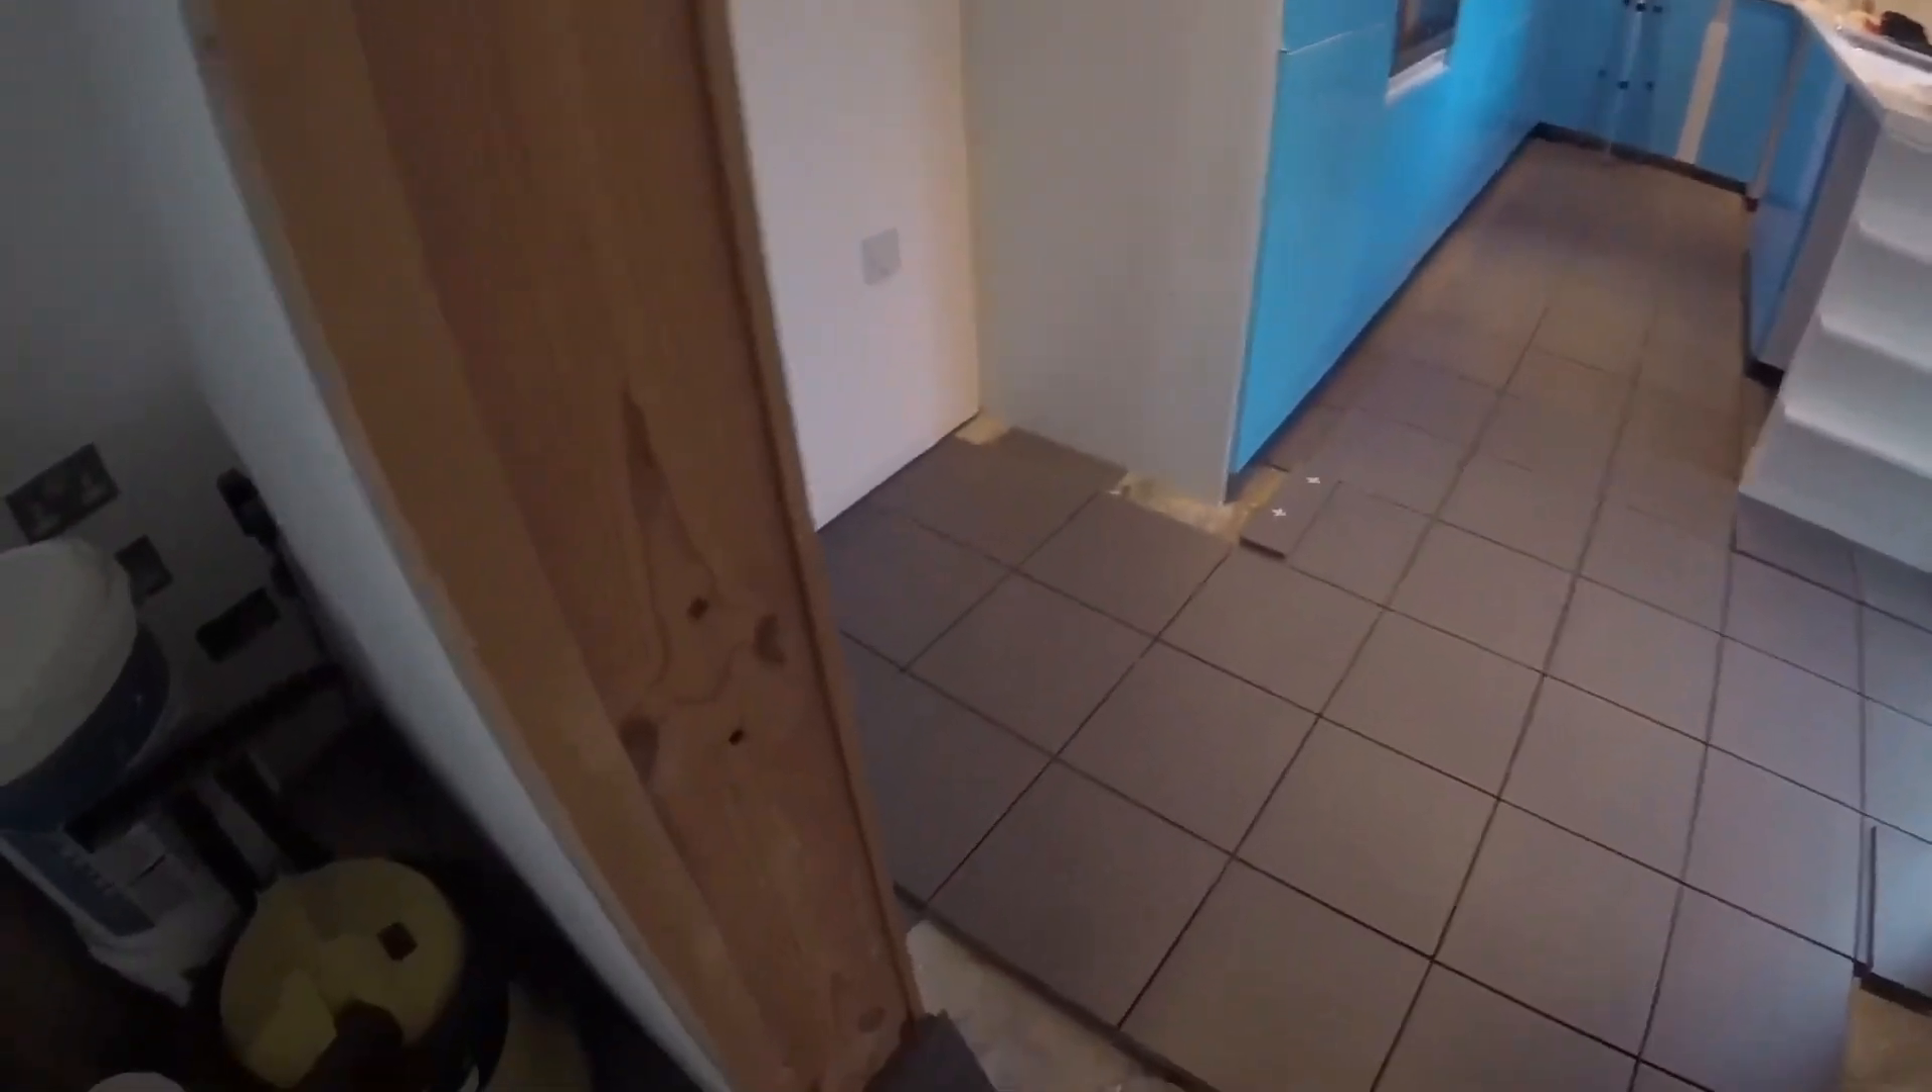This is the kitchen itself and I've just got to finish the tiling off just need to do all the cuts.